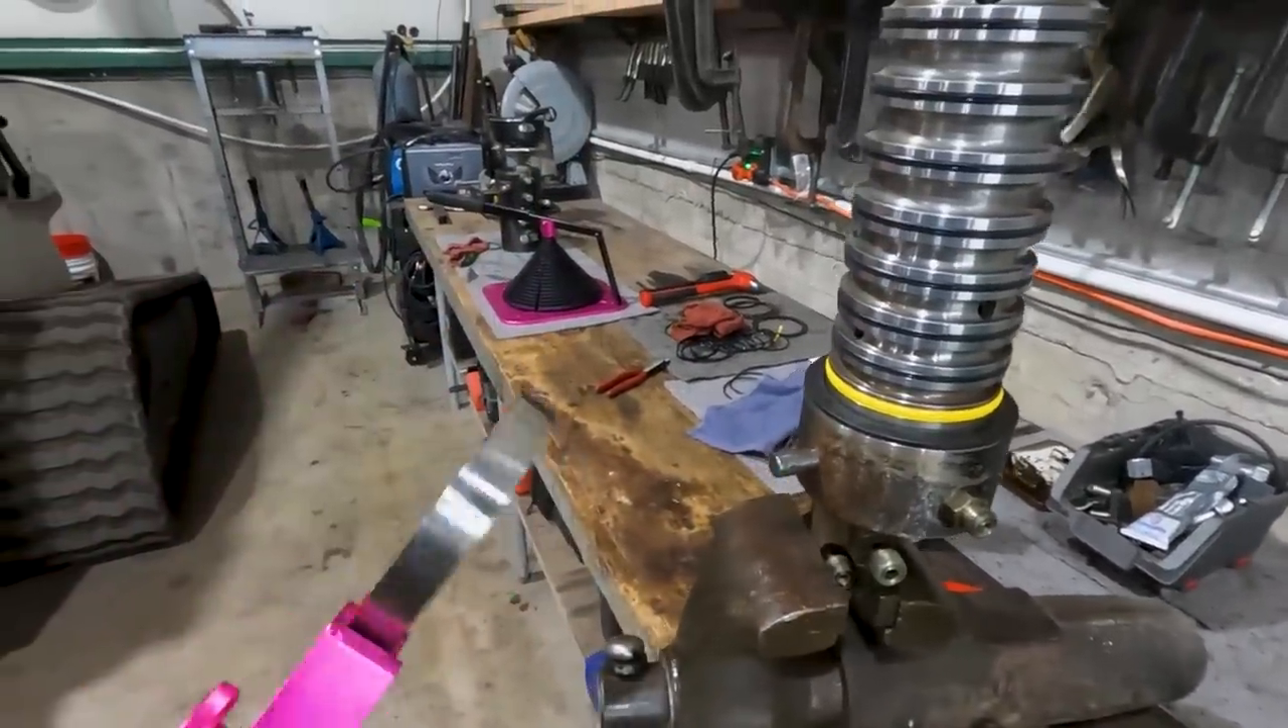So we've got all the seals on man.